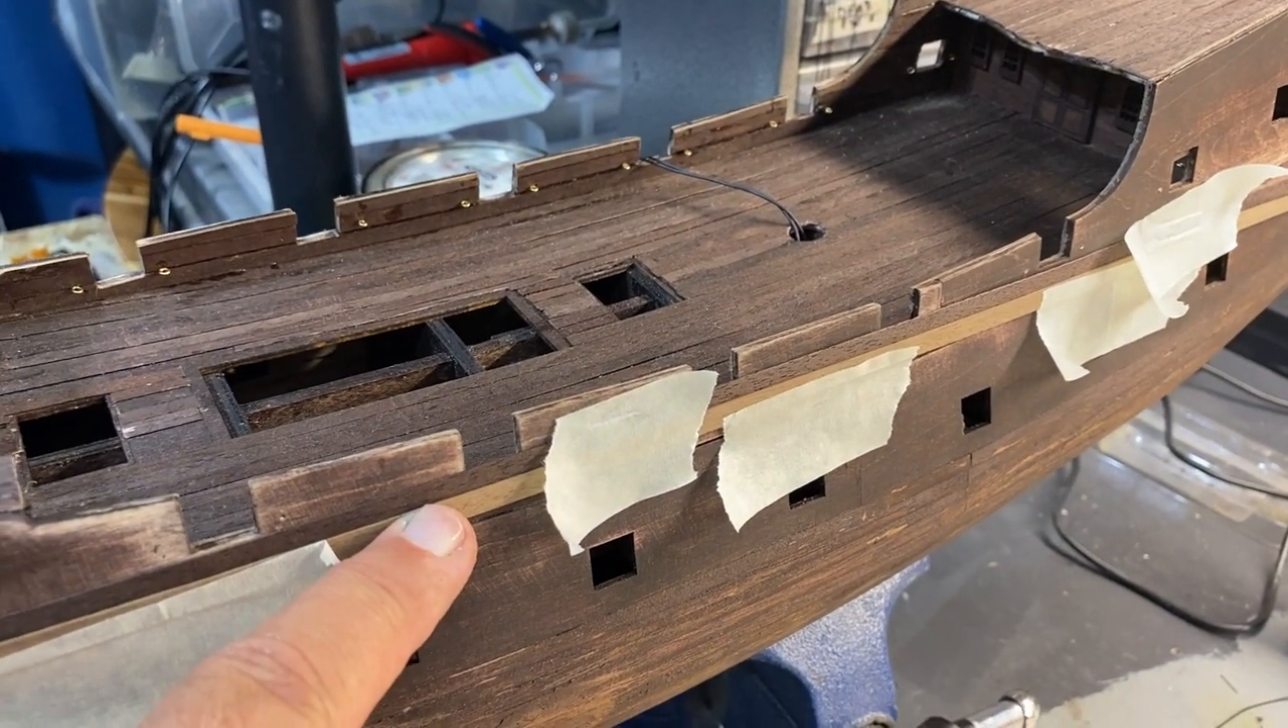I took the thicker plank board because it's pretty straight and I taped it on straight as best I could and now I'm gluing my first thin black walnut using that as my straight edge.